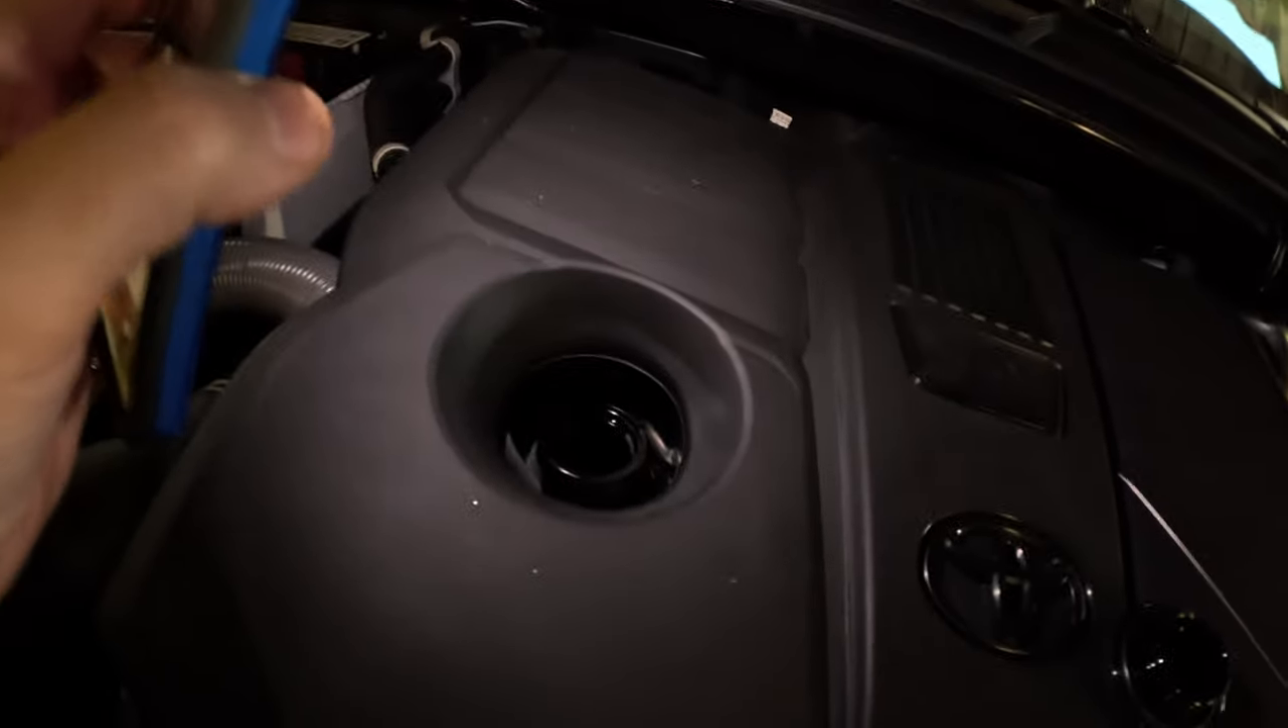I've already got my uh oil cap off and that's right here.